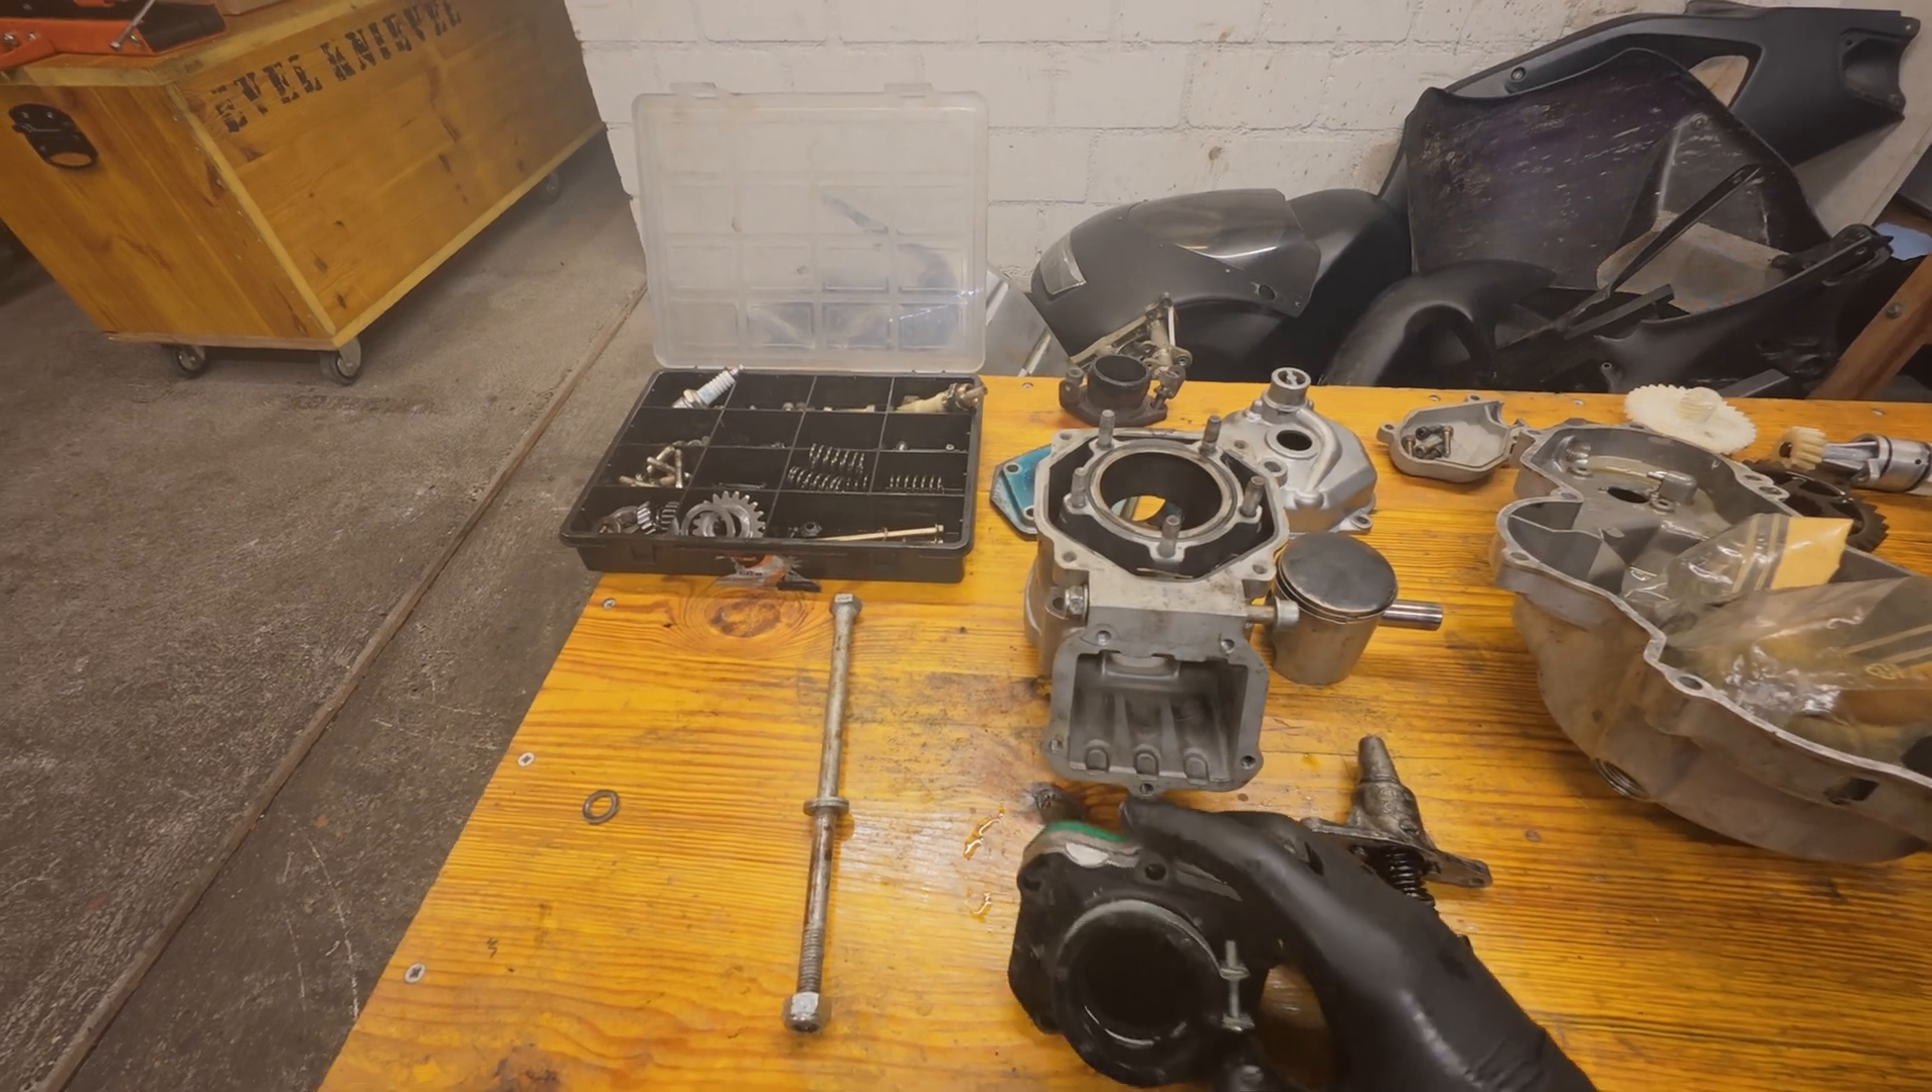So we got every part of the engine now disassembled here.